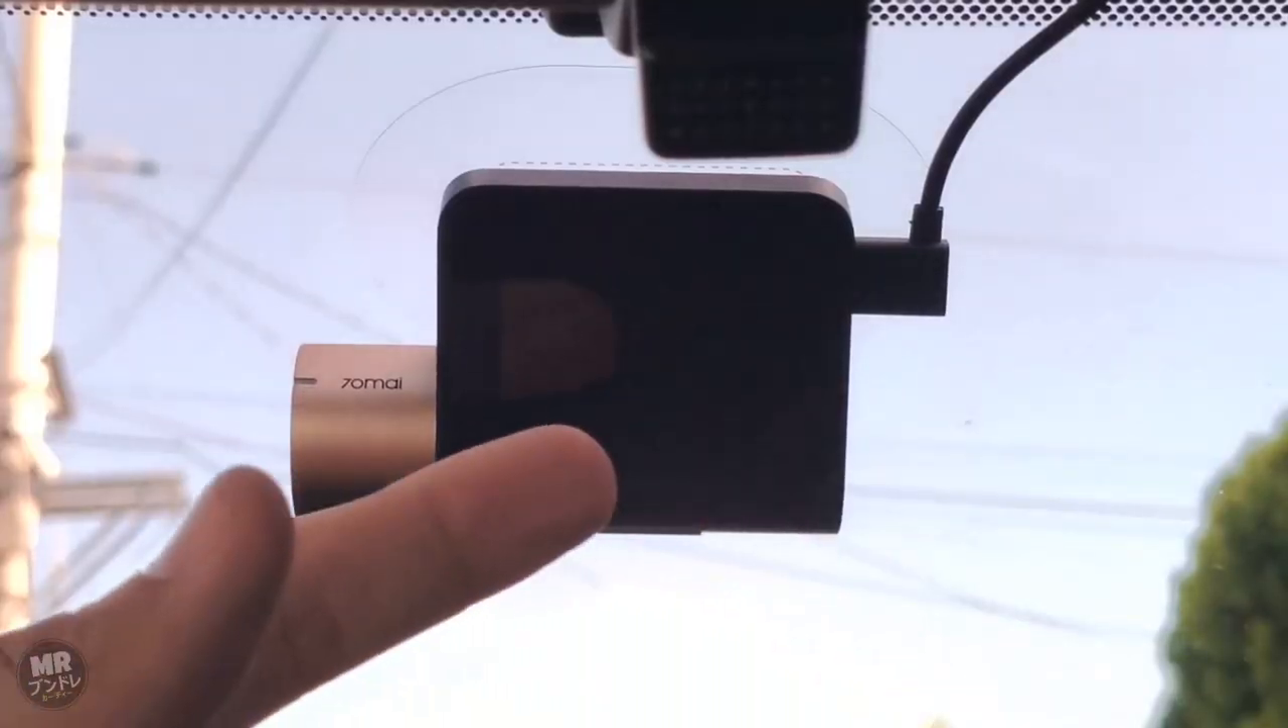Na-setup ko na yung ano, yung dash cam.